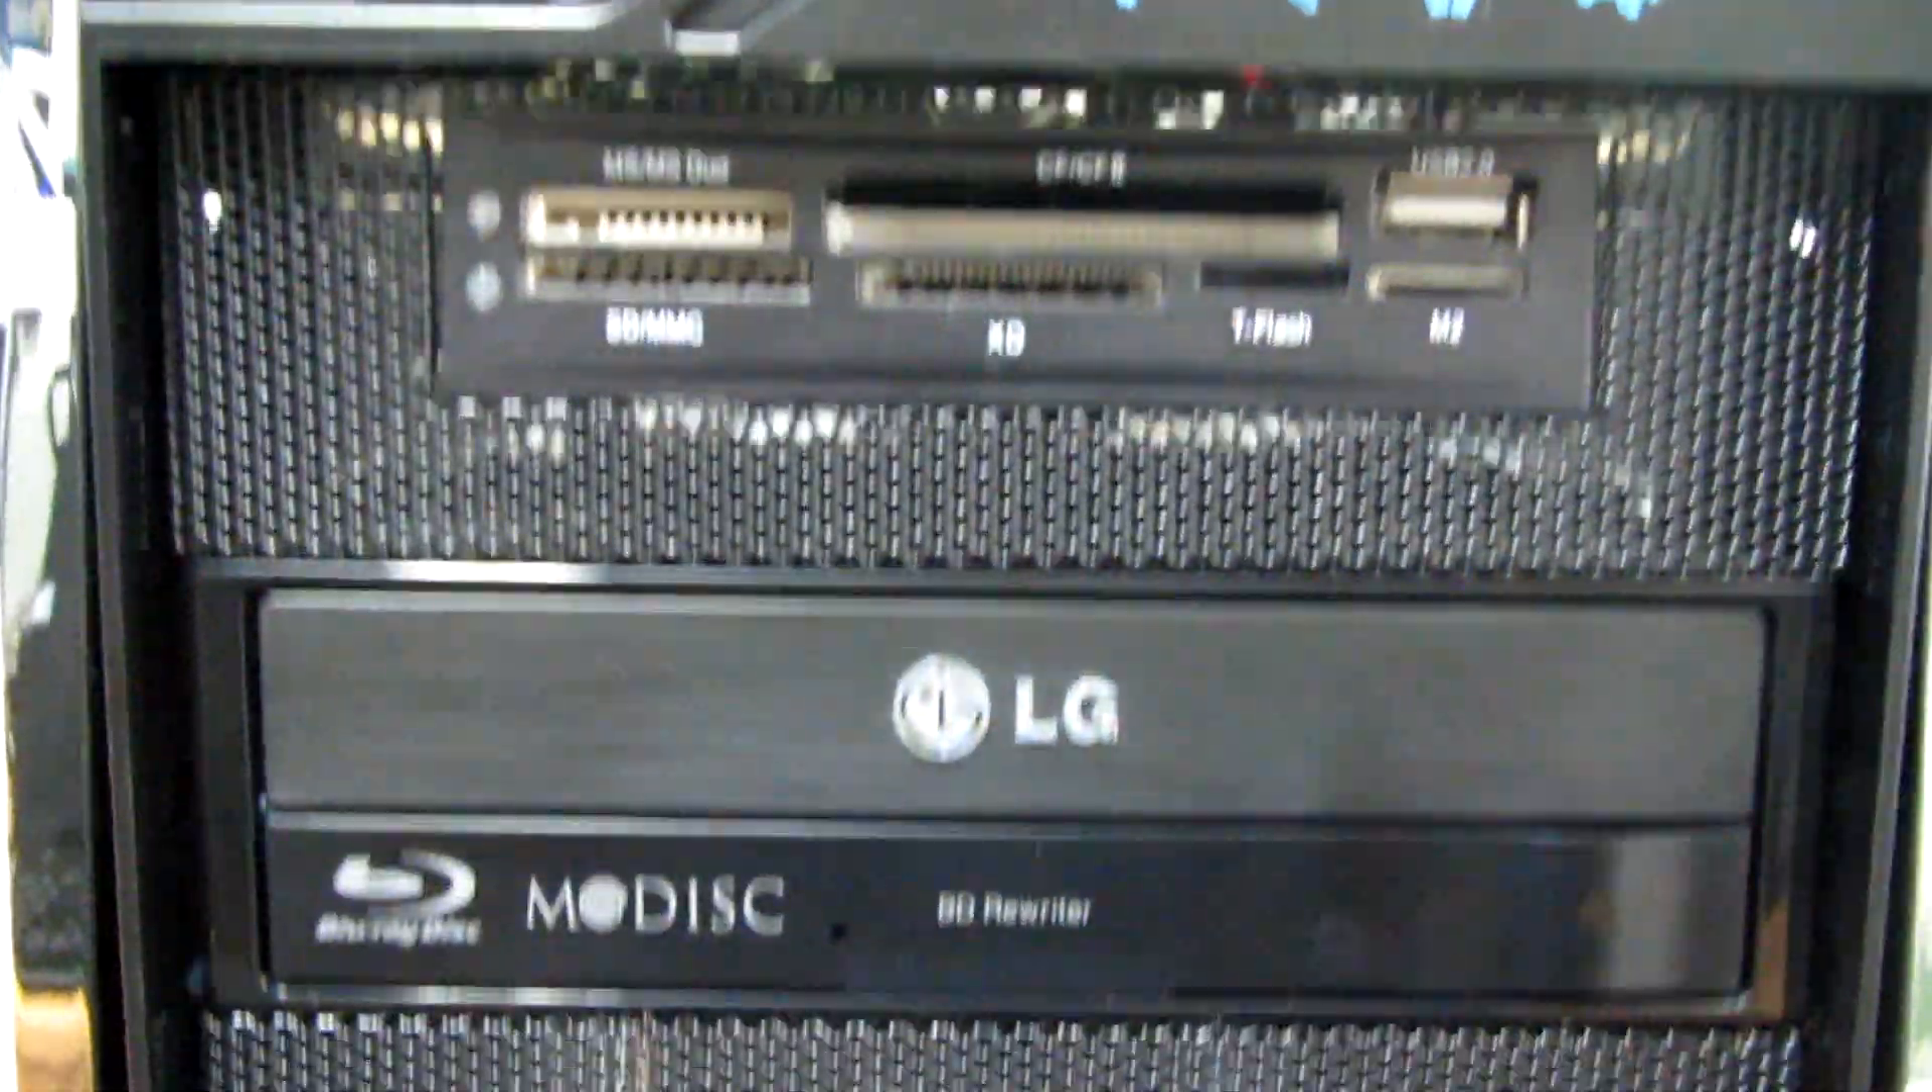This is the system as you see the card reader the USBs and the DVD installed and we have as you see inside the hard drive is there ready to go with windows 7.